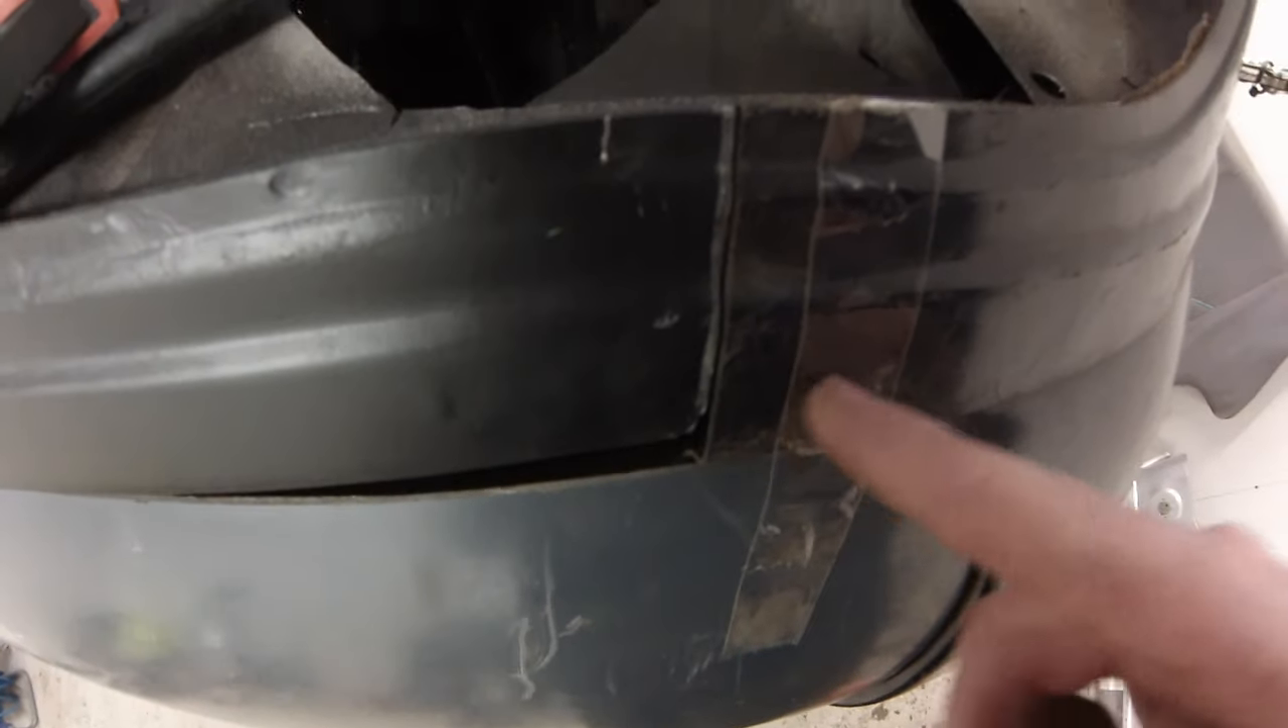This panel is the one that needs to pull out, weirdly. Because you can see there's a gap there.